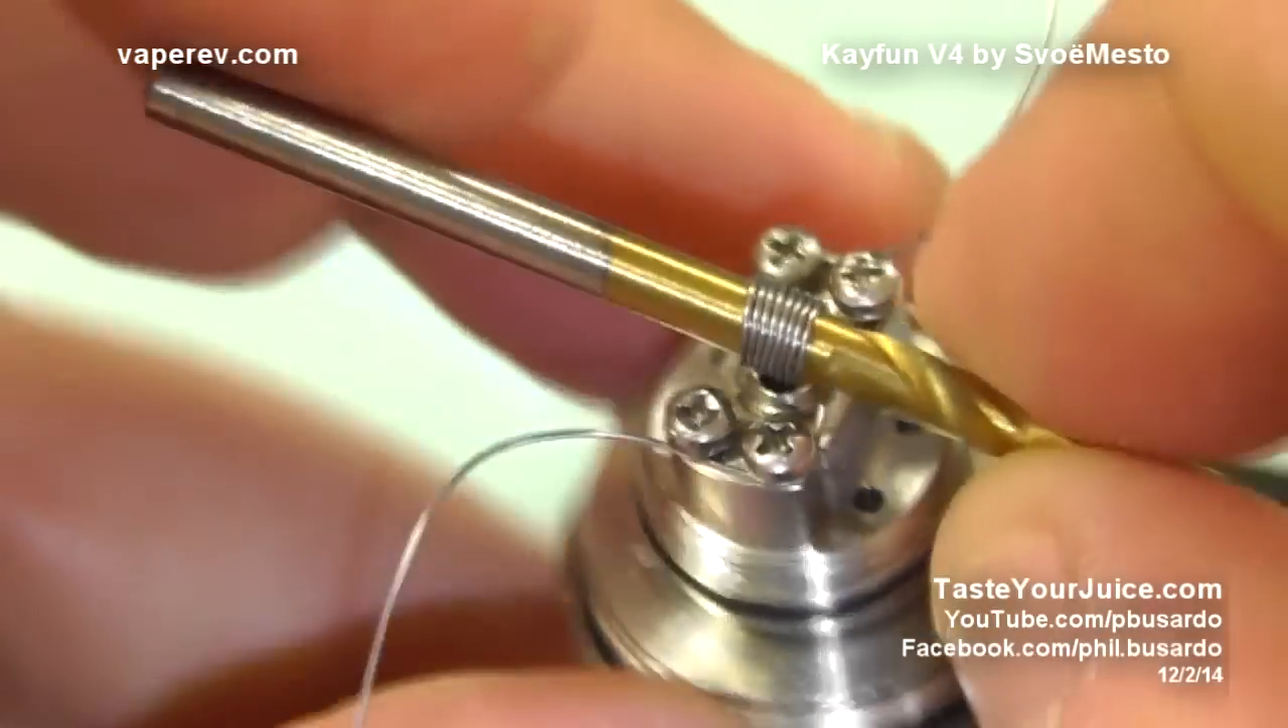All right, so now we've got our coil in here.